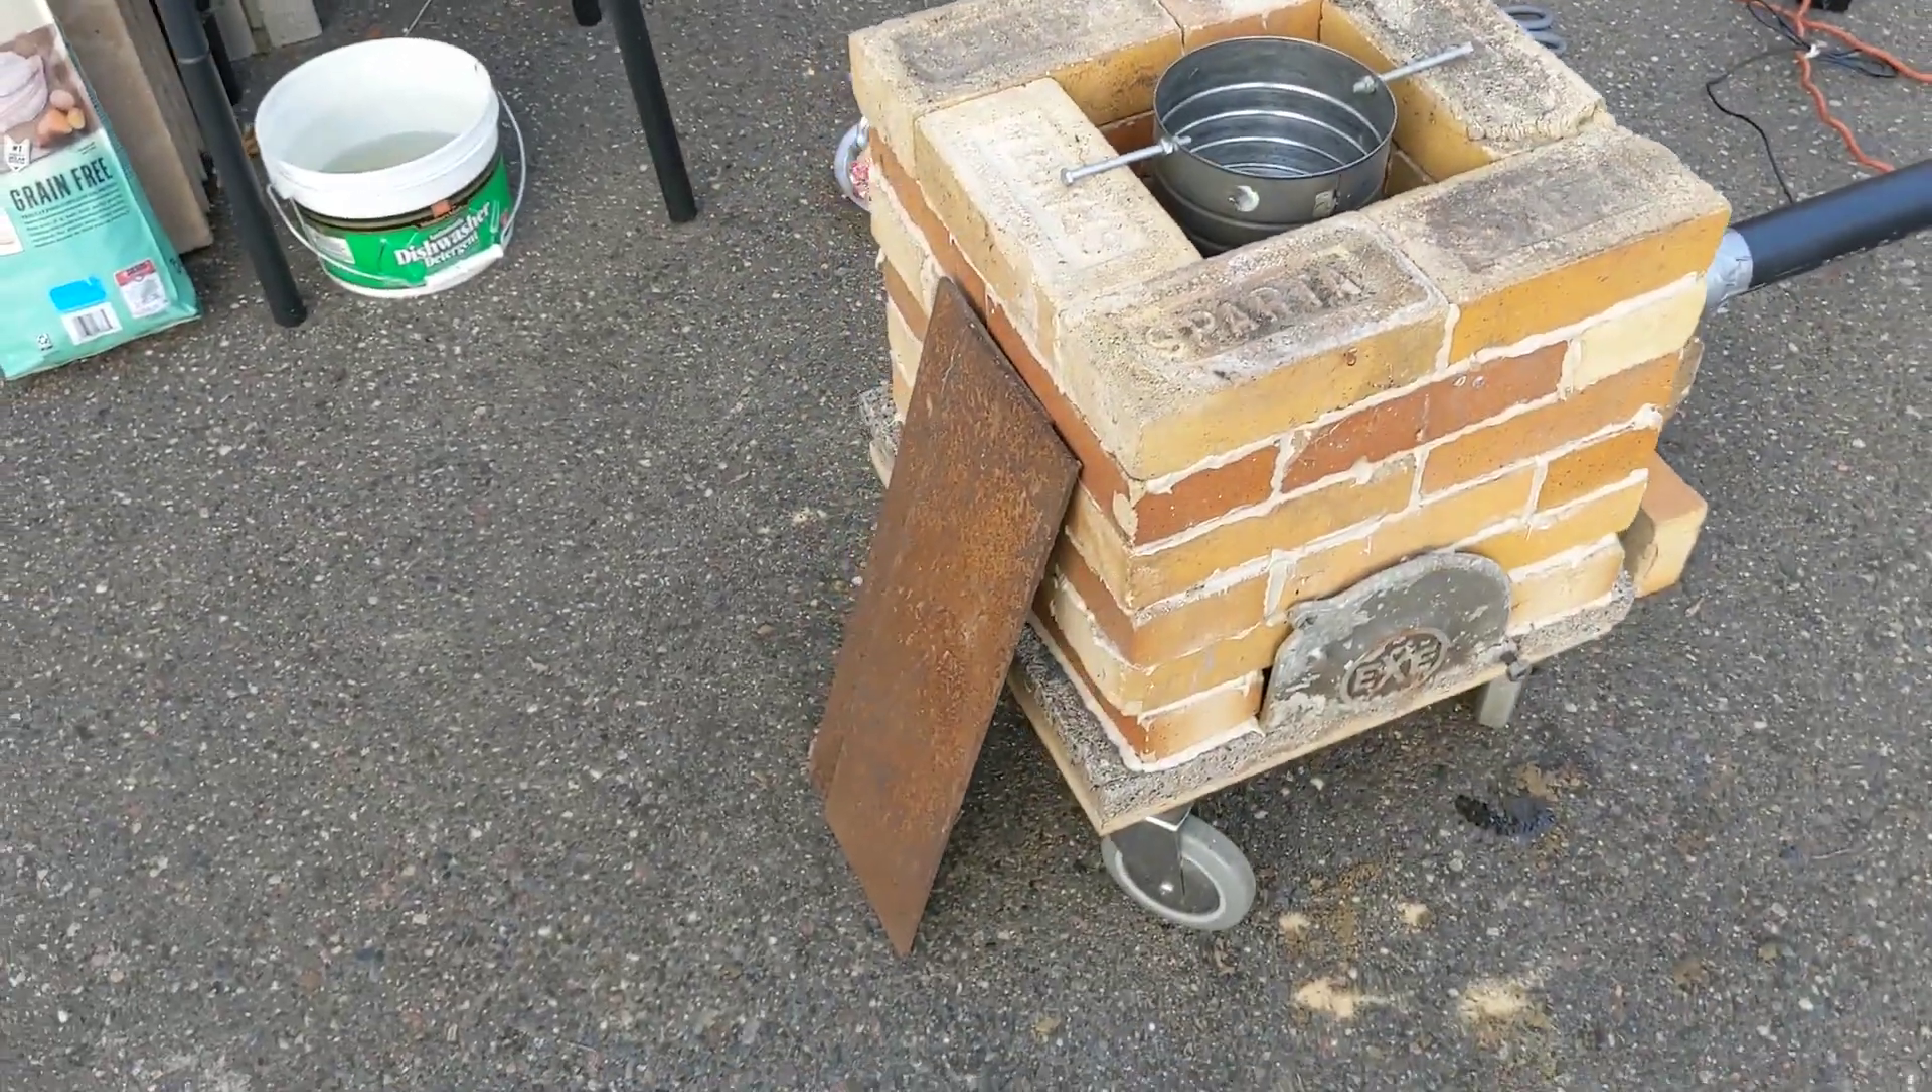About the only thing I'm missing is a lid to put over the top.